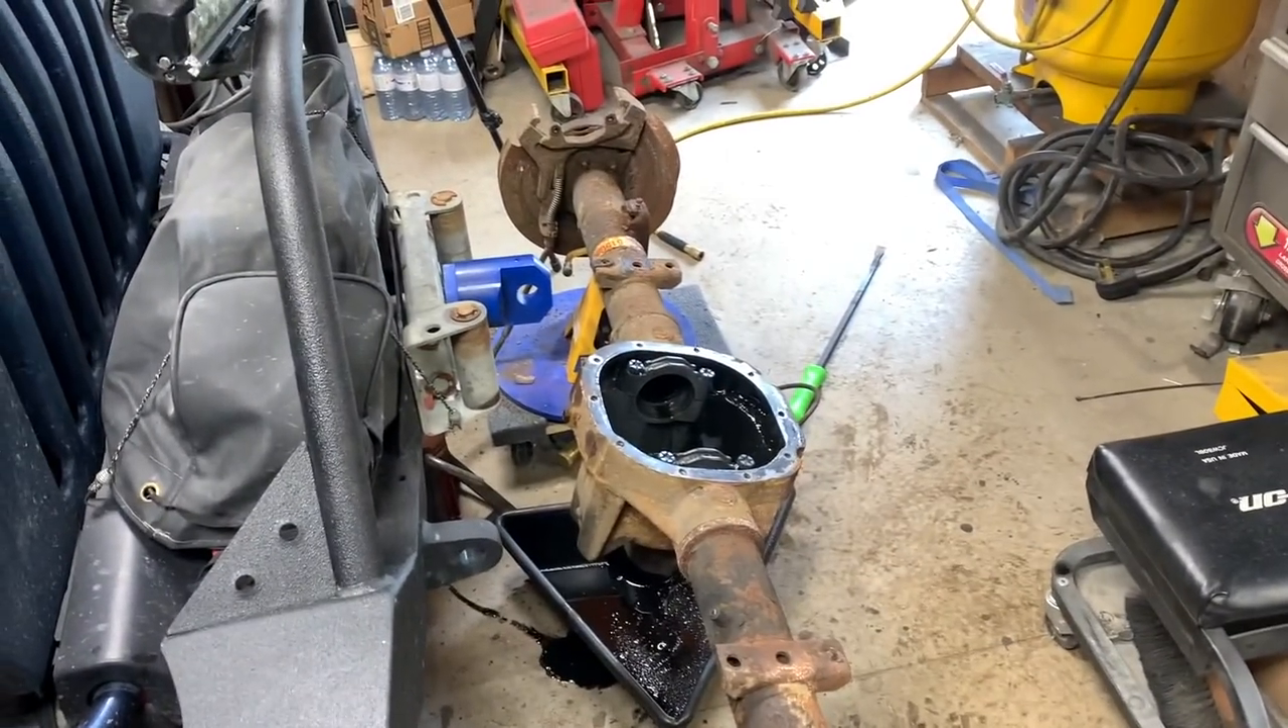I got the axle stripped except for the parking brake and the other assemblies.